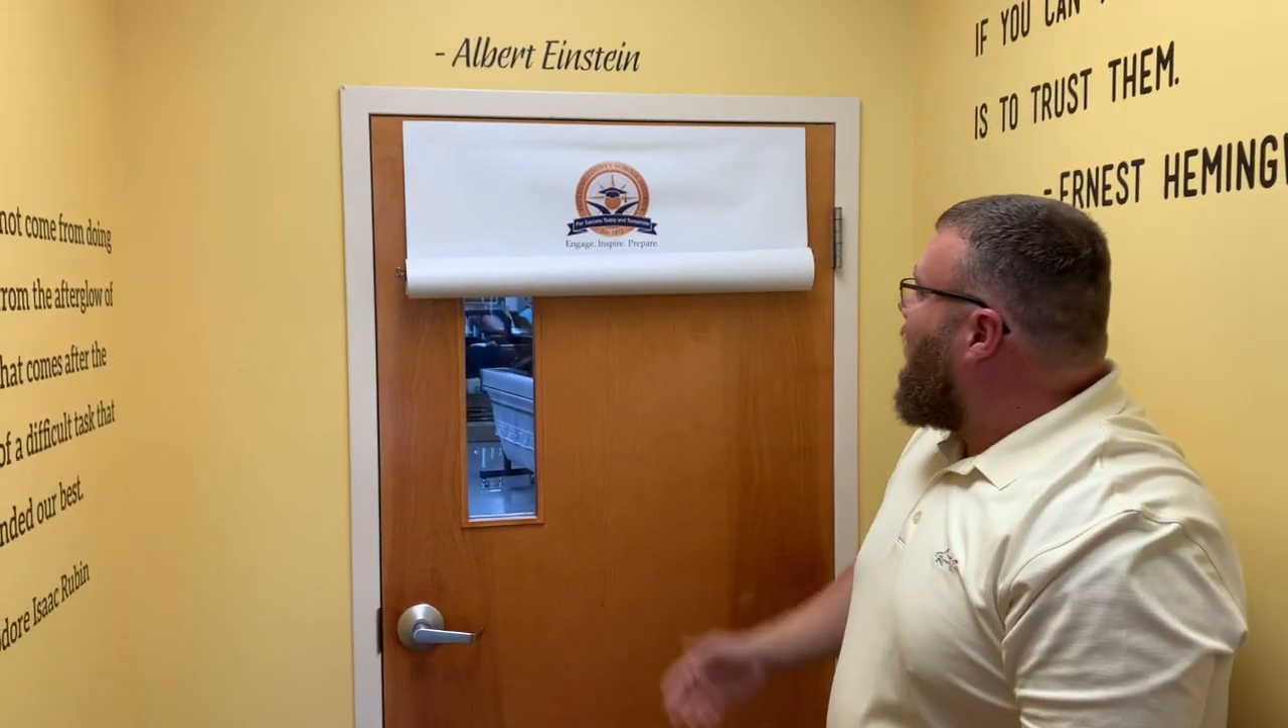There you go. Your panic preventer's lockdown blinds are installed.